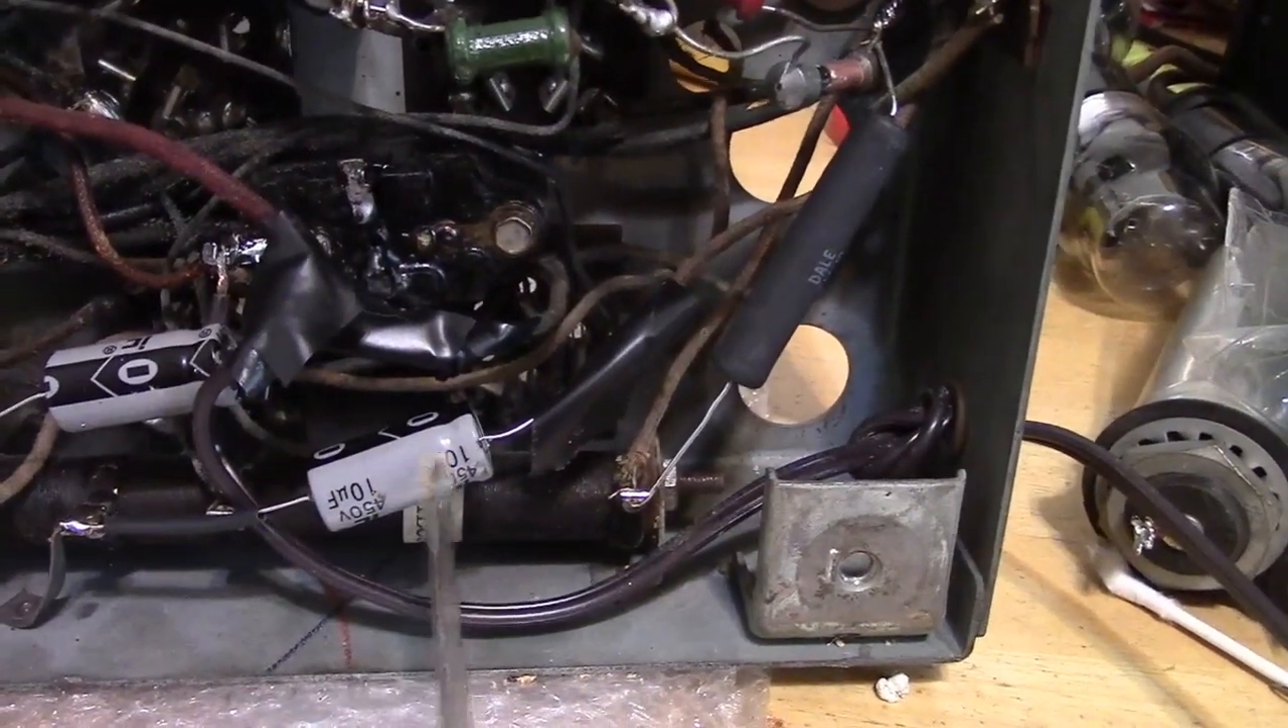Both electrolytic filter caps have been replaced now.